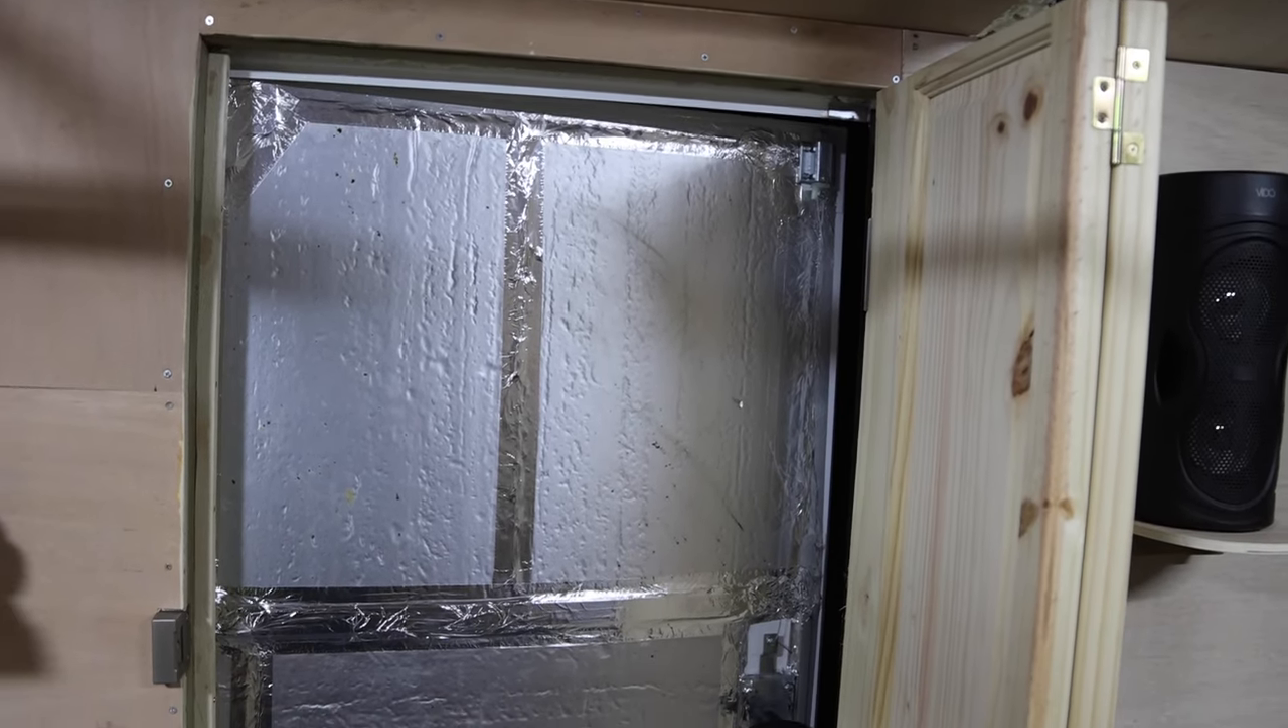Right guys so what i've done here is i've just framed the door with 25 millimeter uh insulation board.